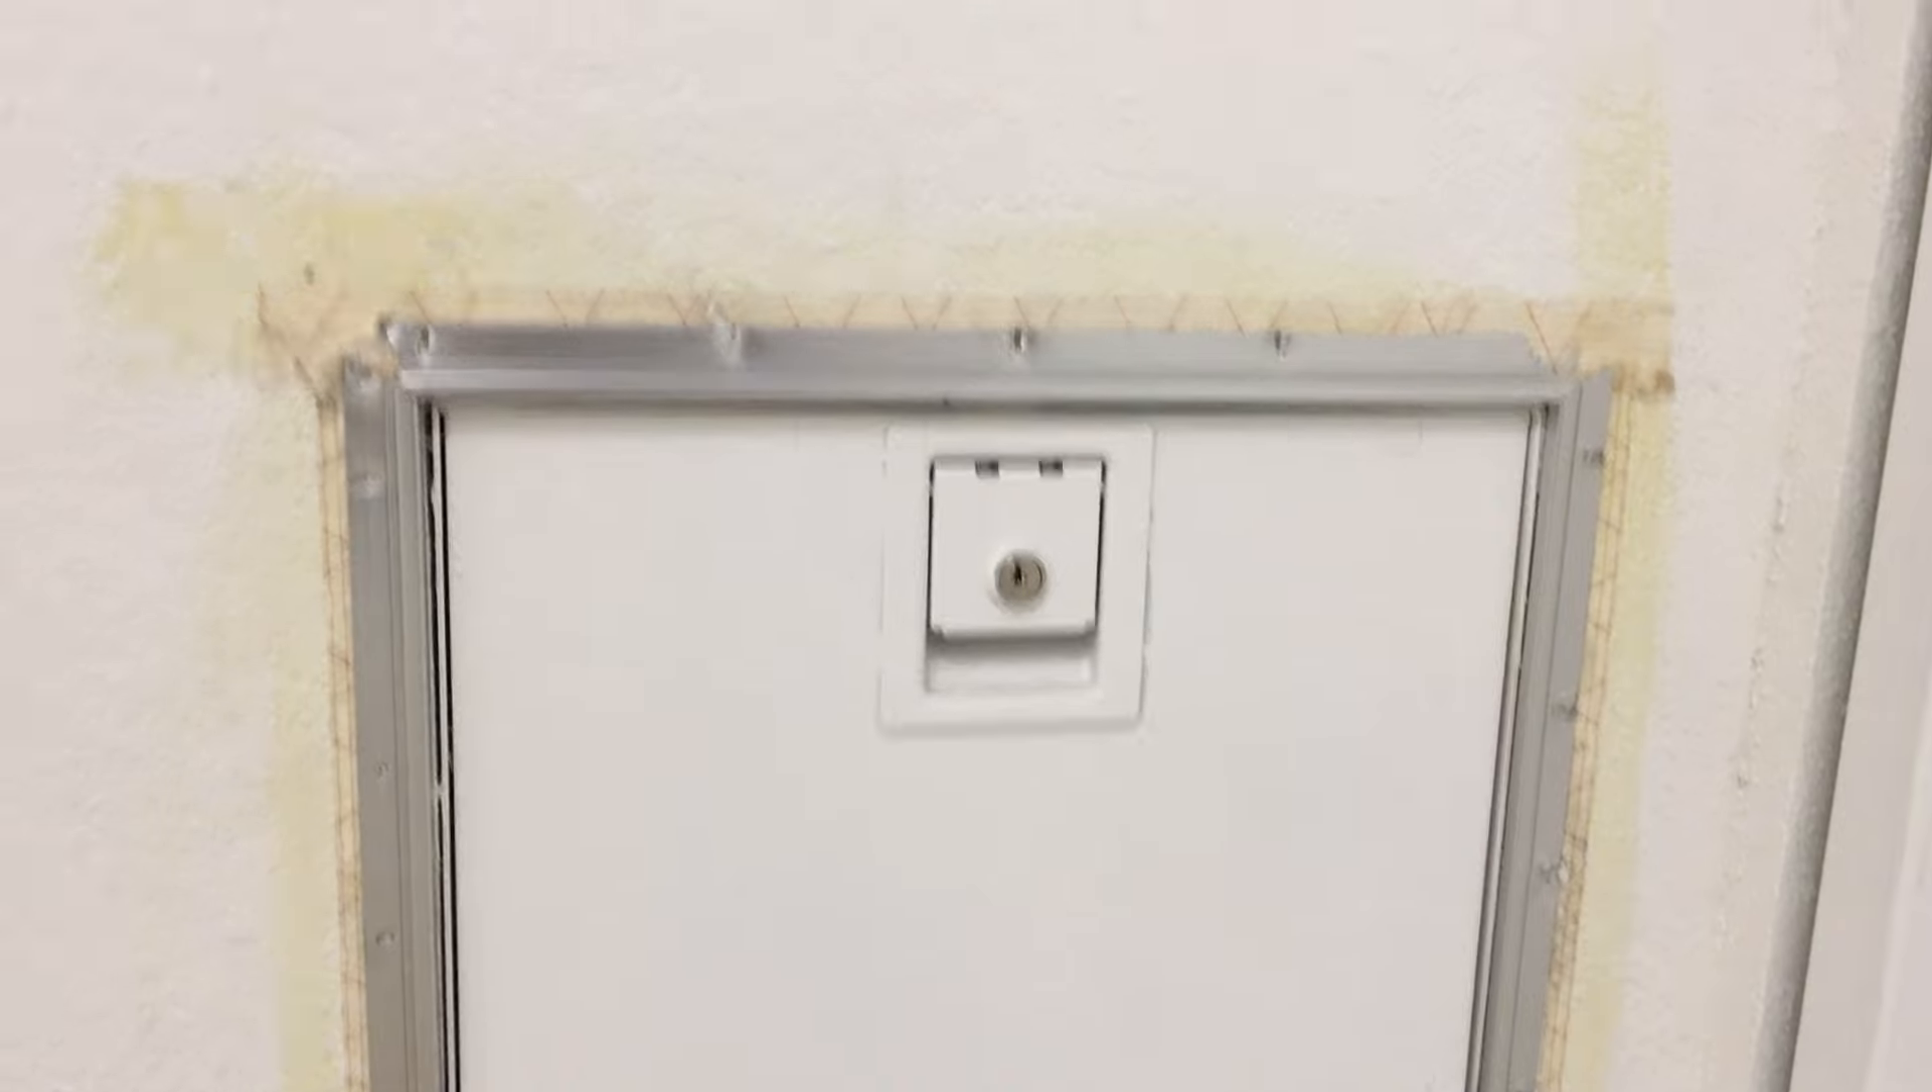Here's a view after all the metal has been put in place.